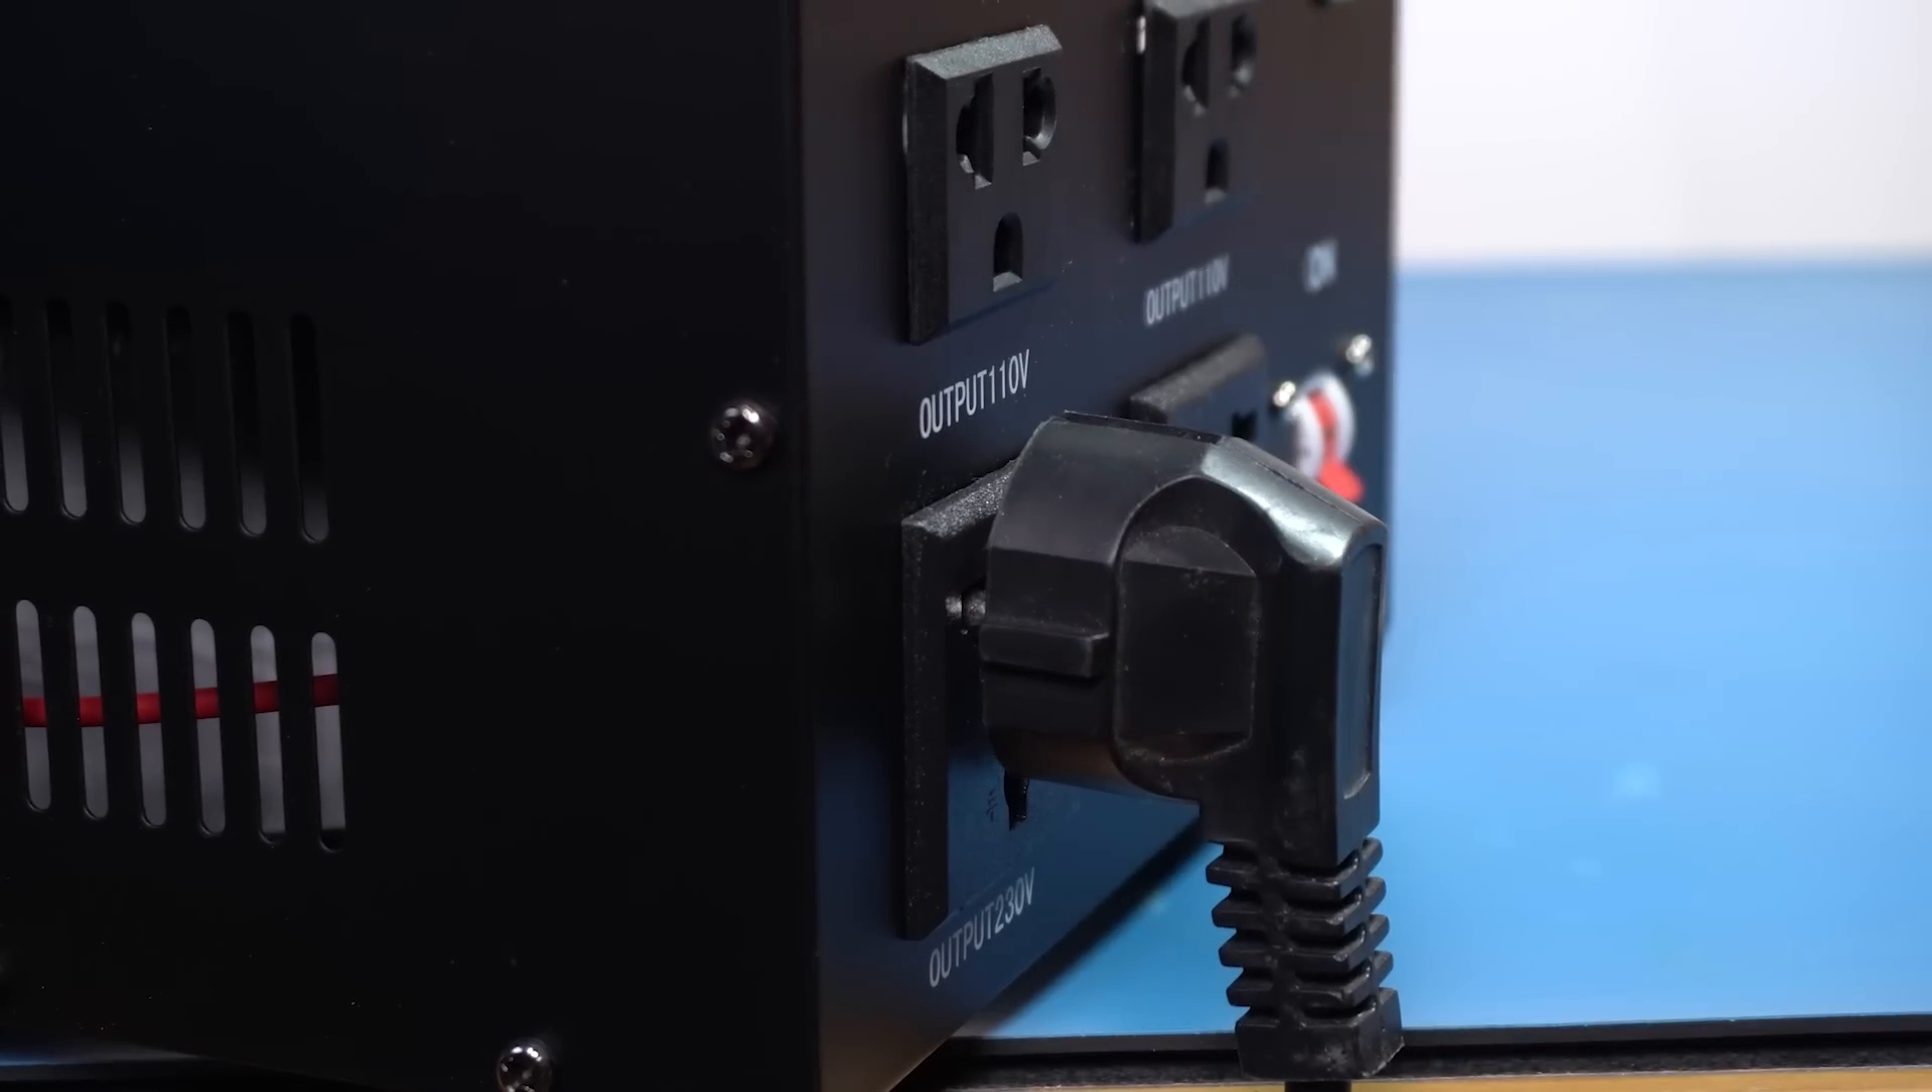To make things worse, because the socket isn't recessed, the plug is just dangling there, so I can pop it out completely or partly very easily.